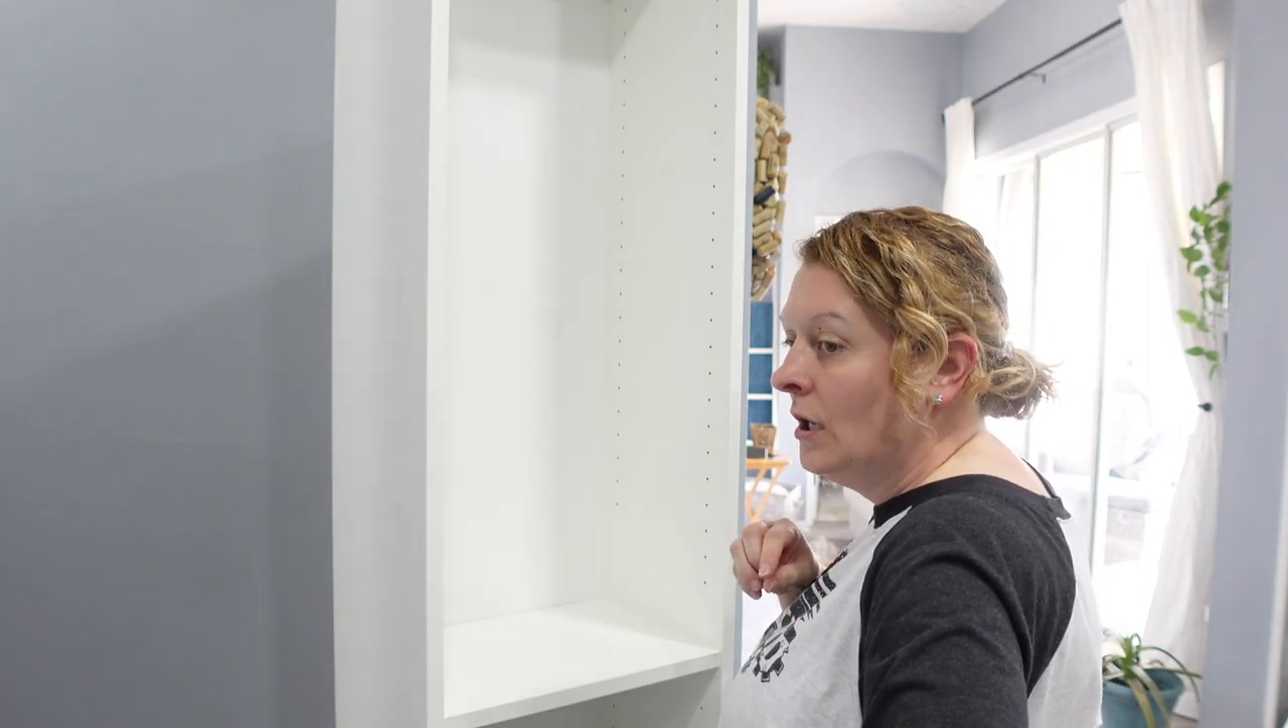I don't have all of the shelves in here yet.